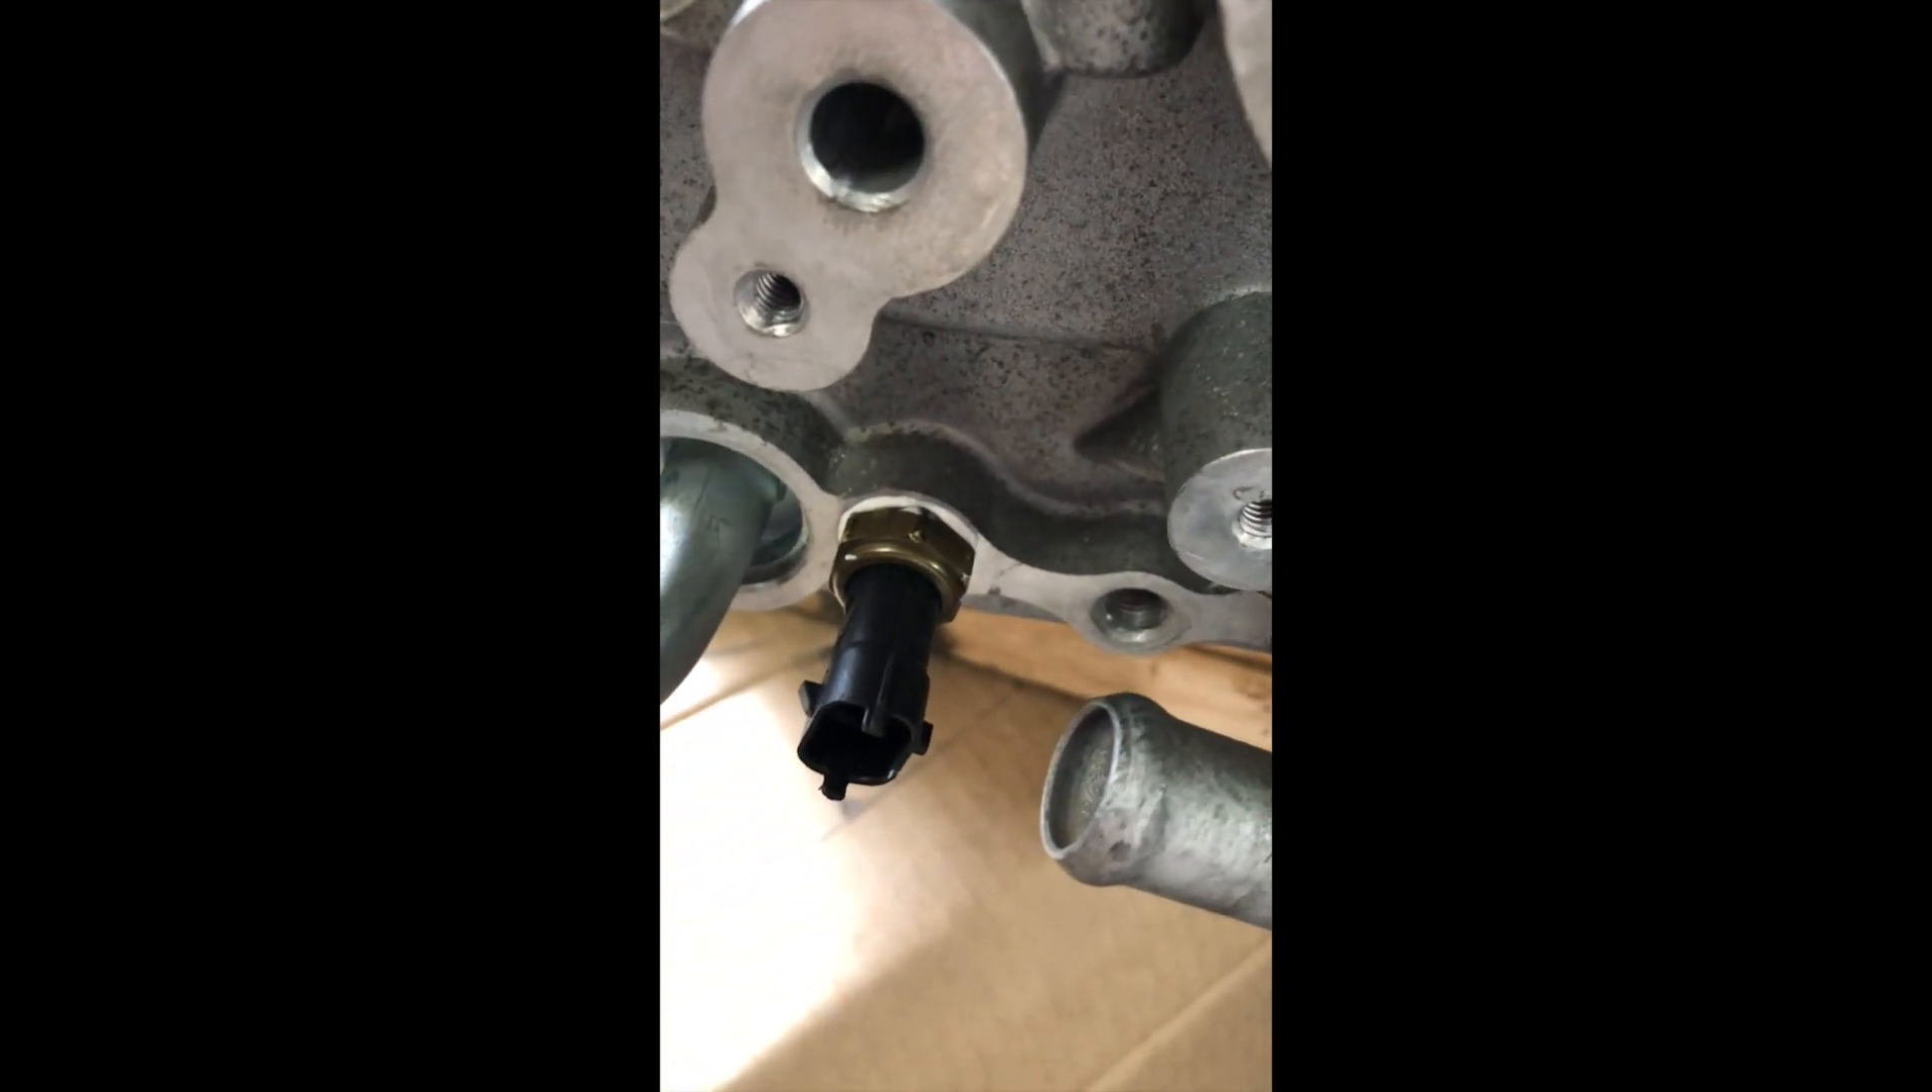So the sensor is now in the hole and now I'll tighten it up.